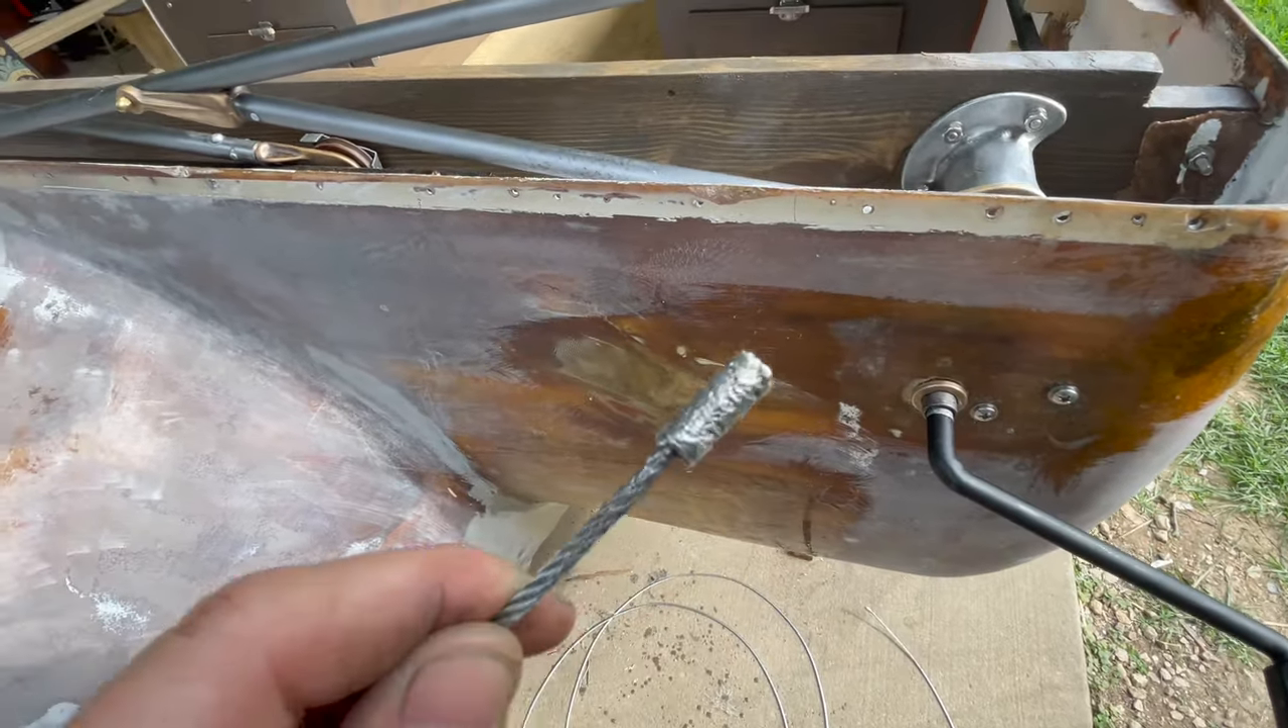I am getting ready to put the cables on. And I have swedged a couple of ends on these.